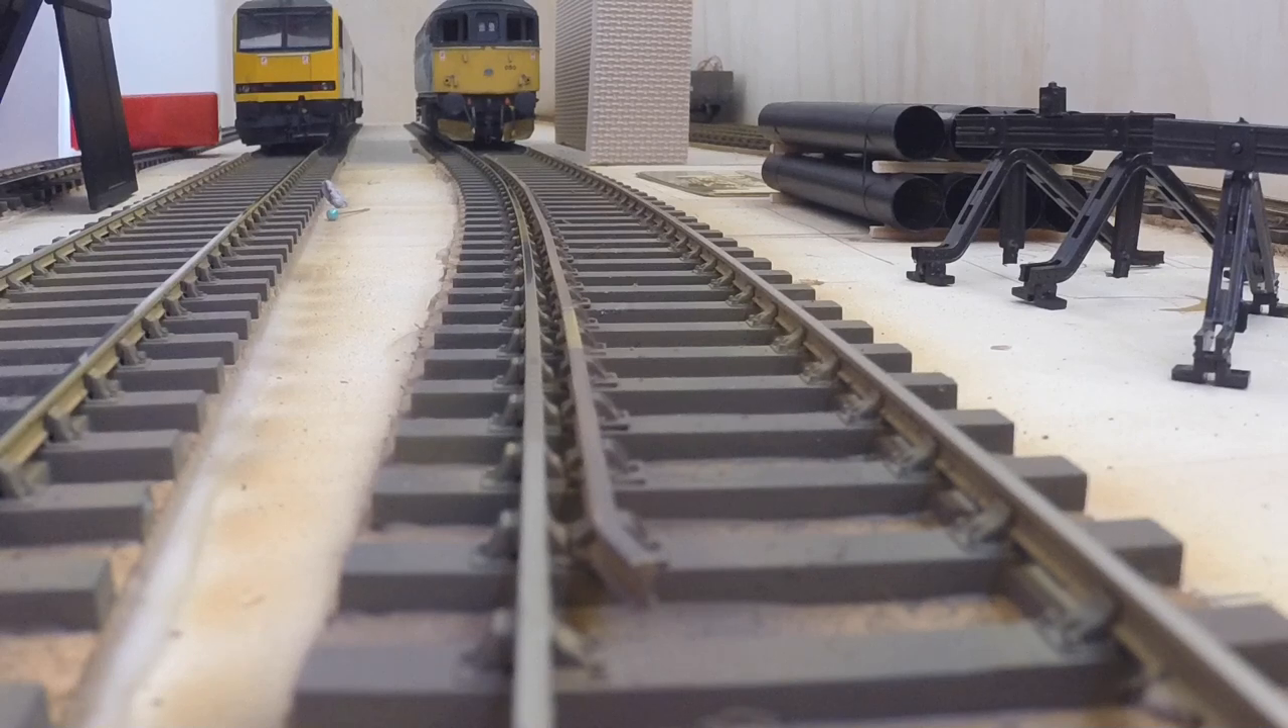What I've done here is fitted the check rail to the inside of the curve into number one road shed here.